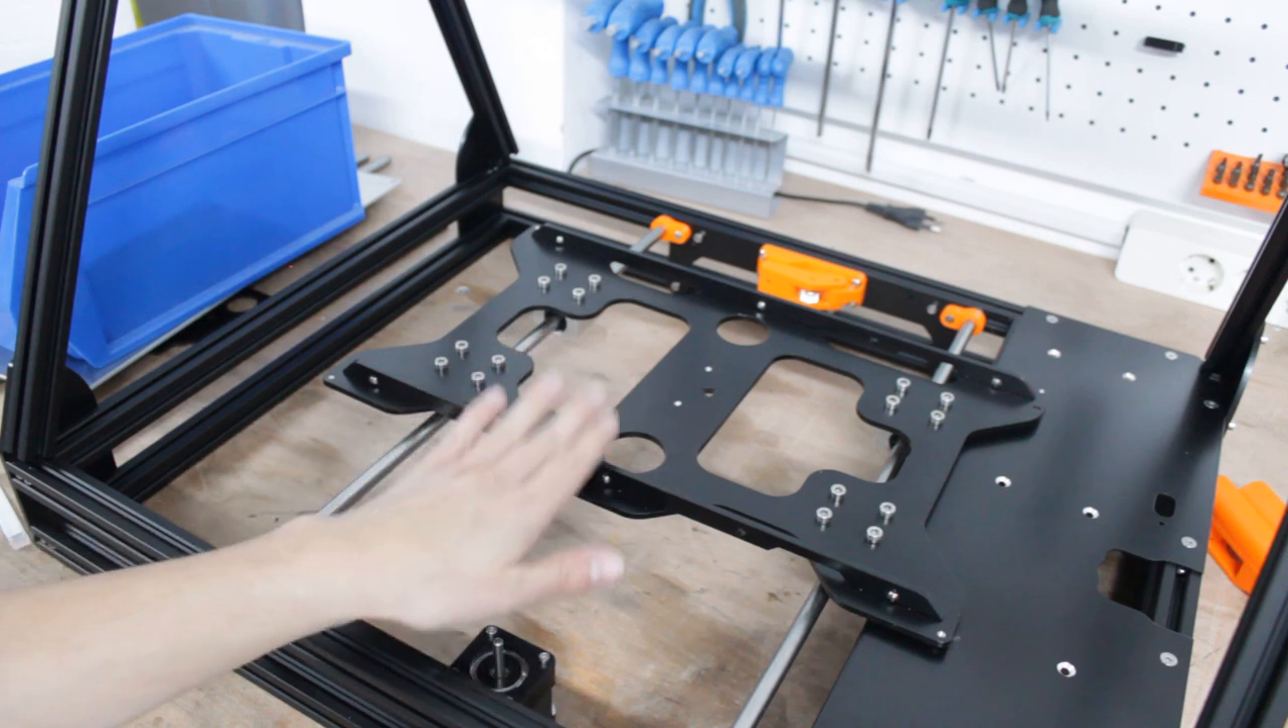Bien, pues ya tenemos la cama montada en su sitio y como podéis ver se mueve con toda suavidad, ¿vale?